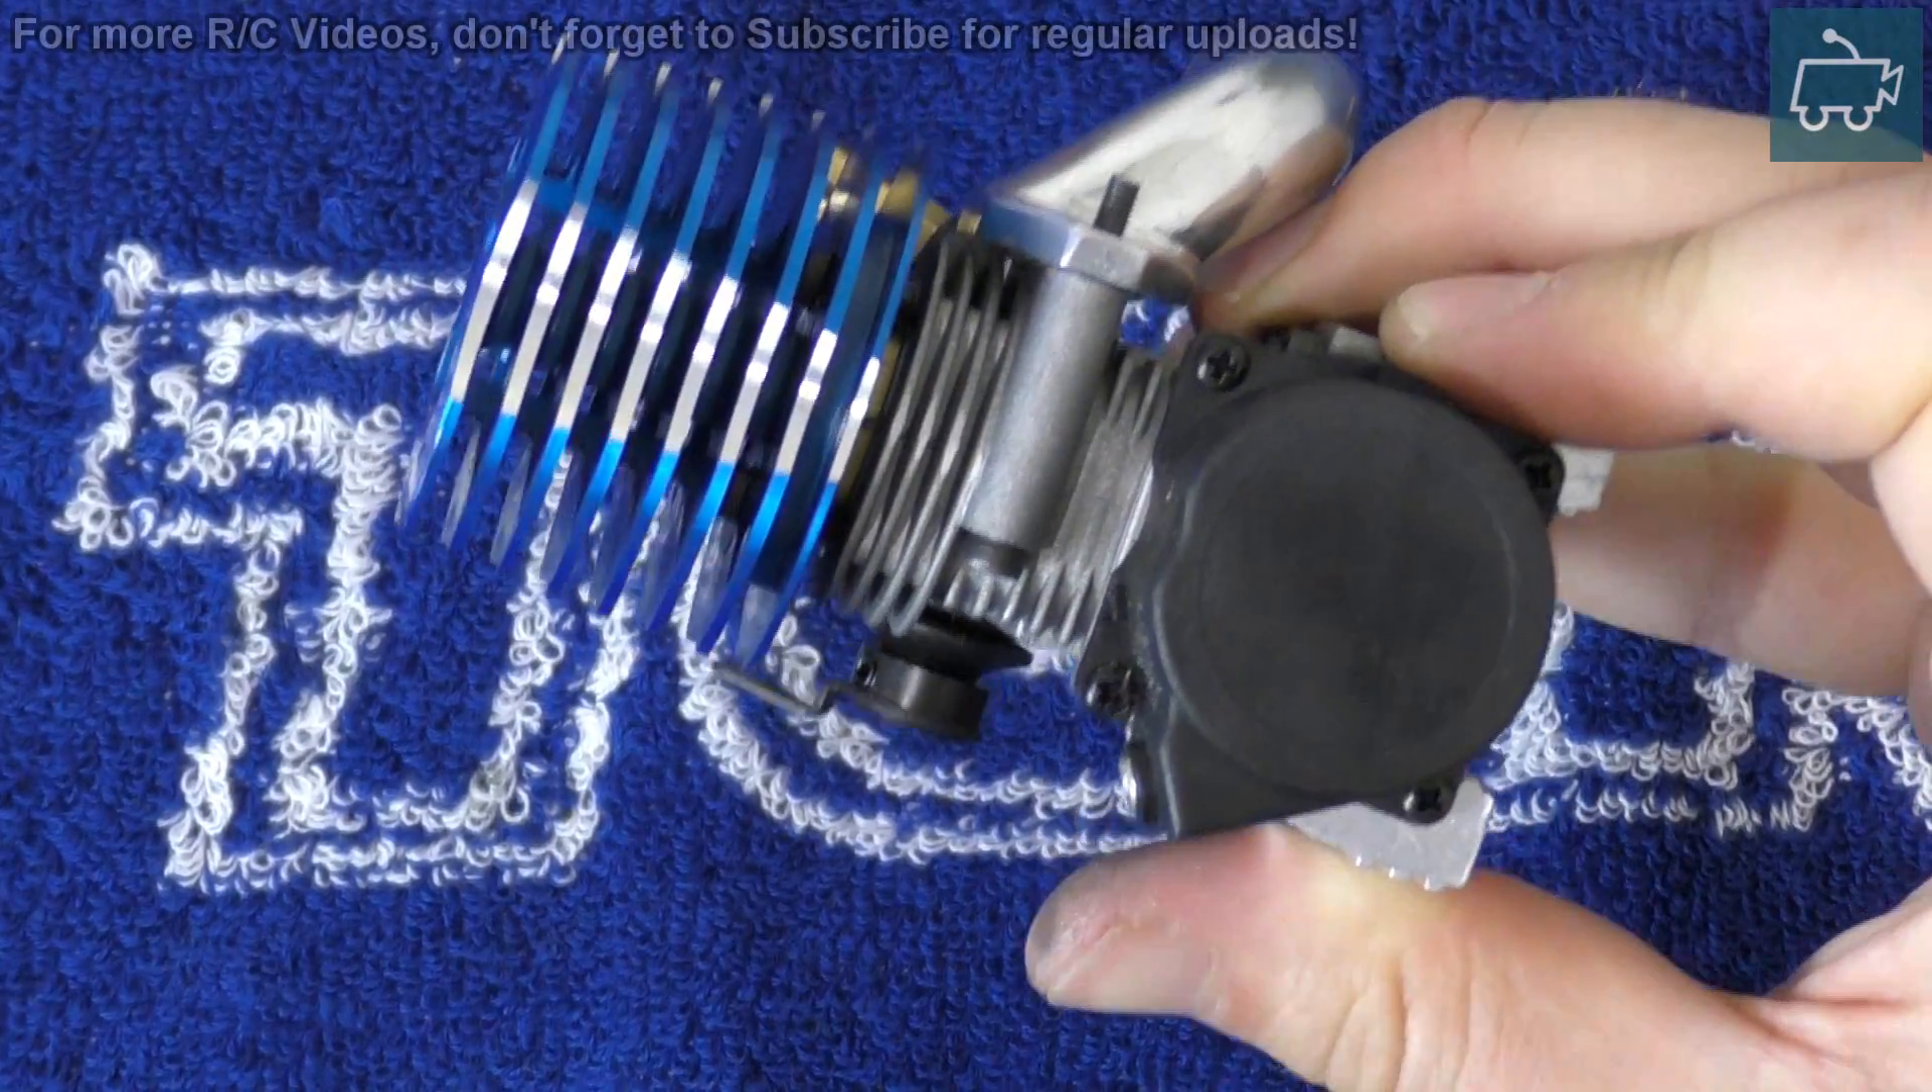Now, as you can probably see, I've already removed the engine from the car.